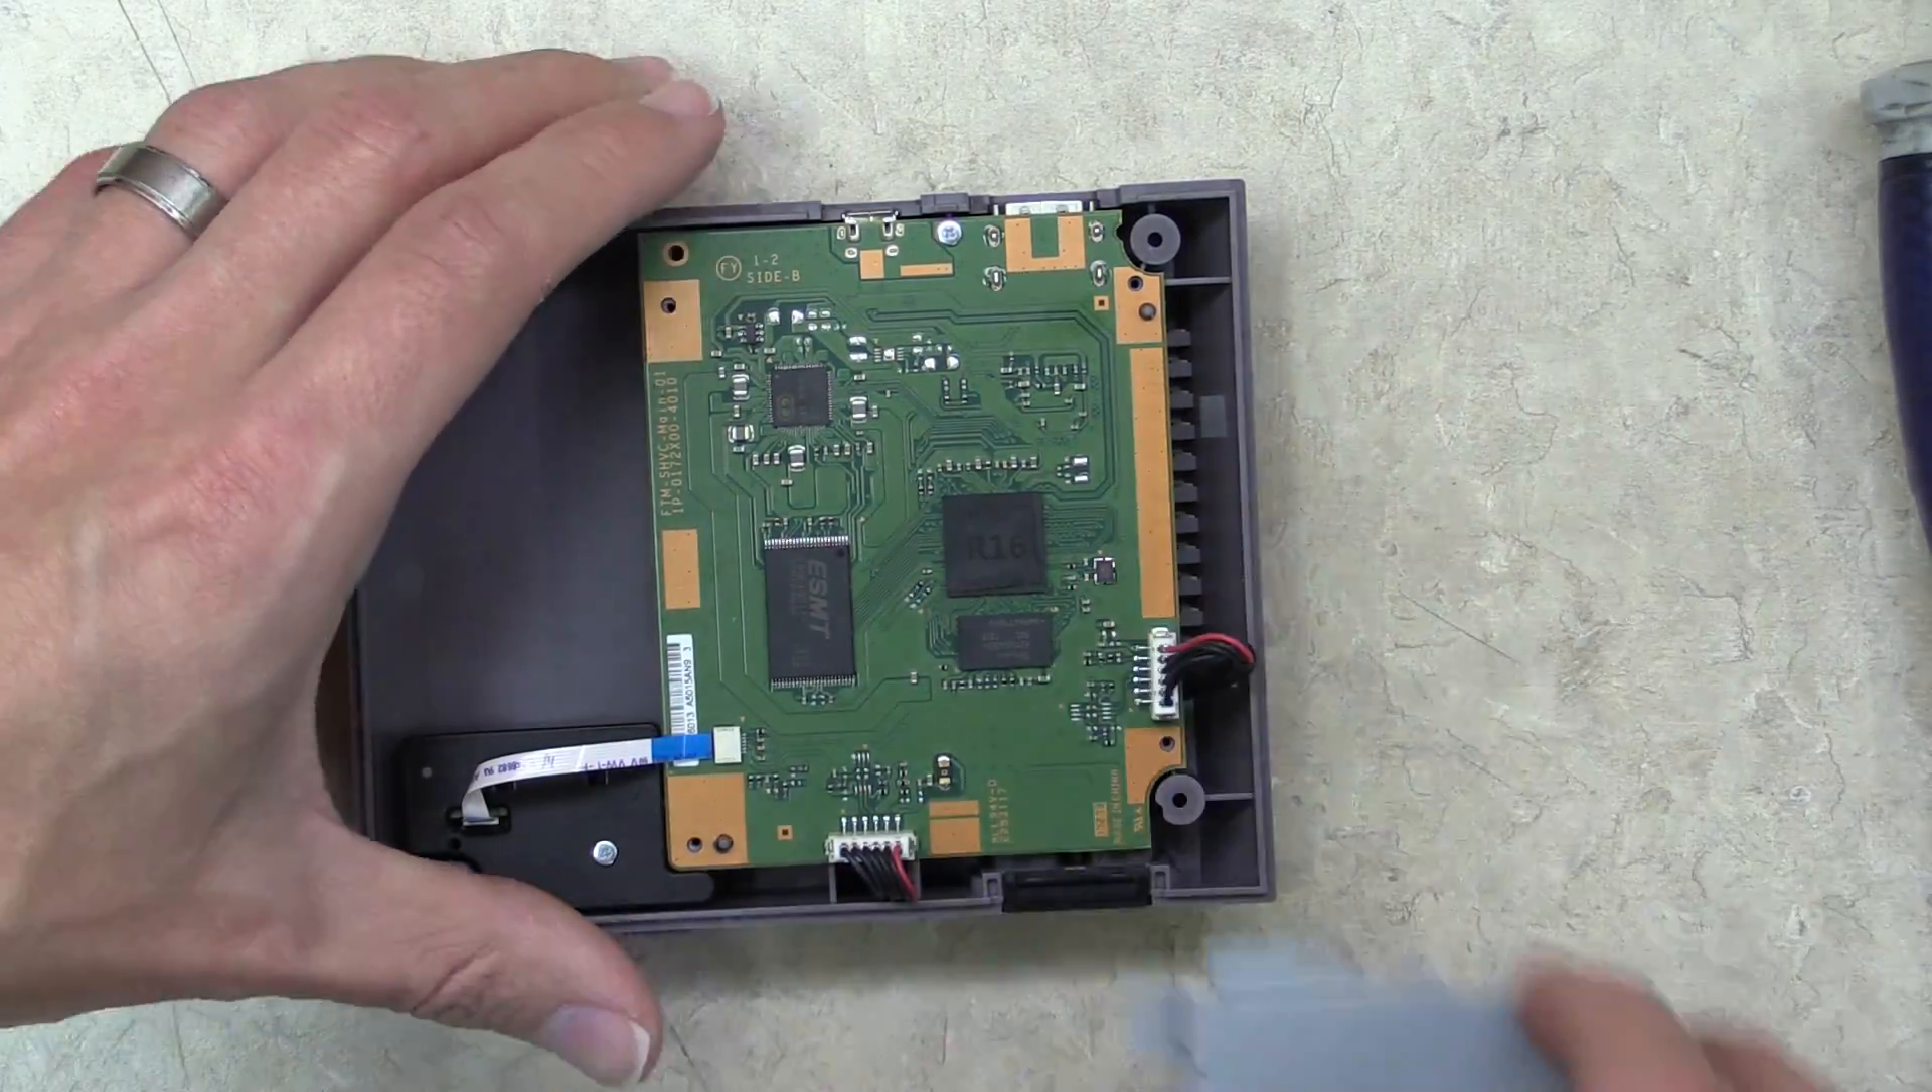Again, no issues fitting this board in the case.